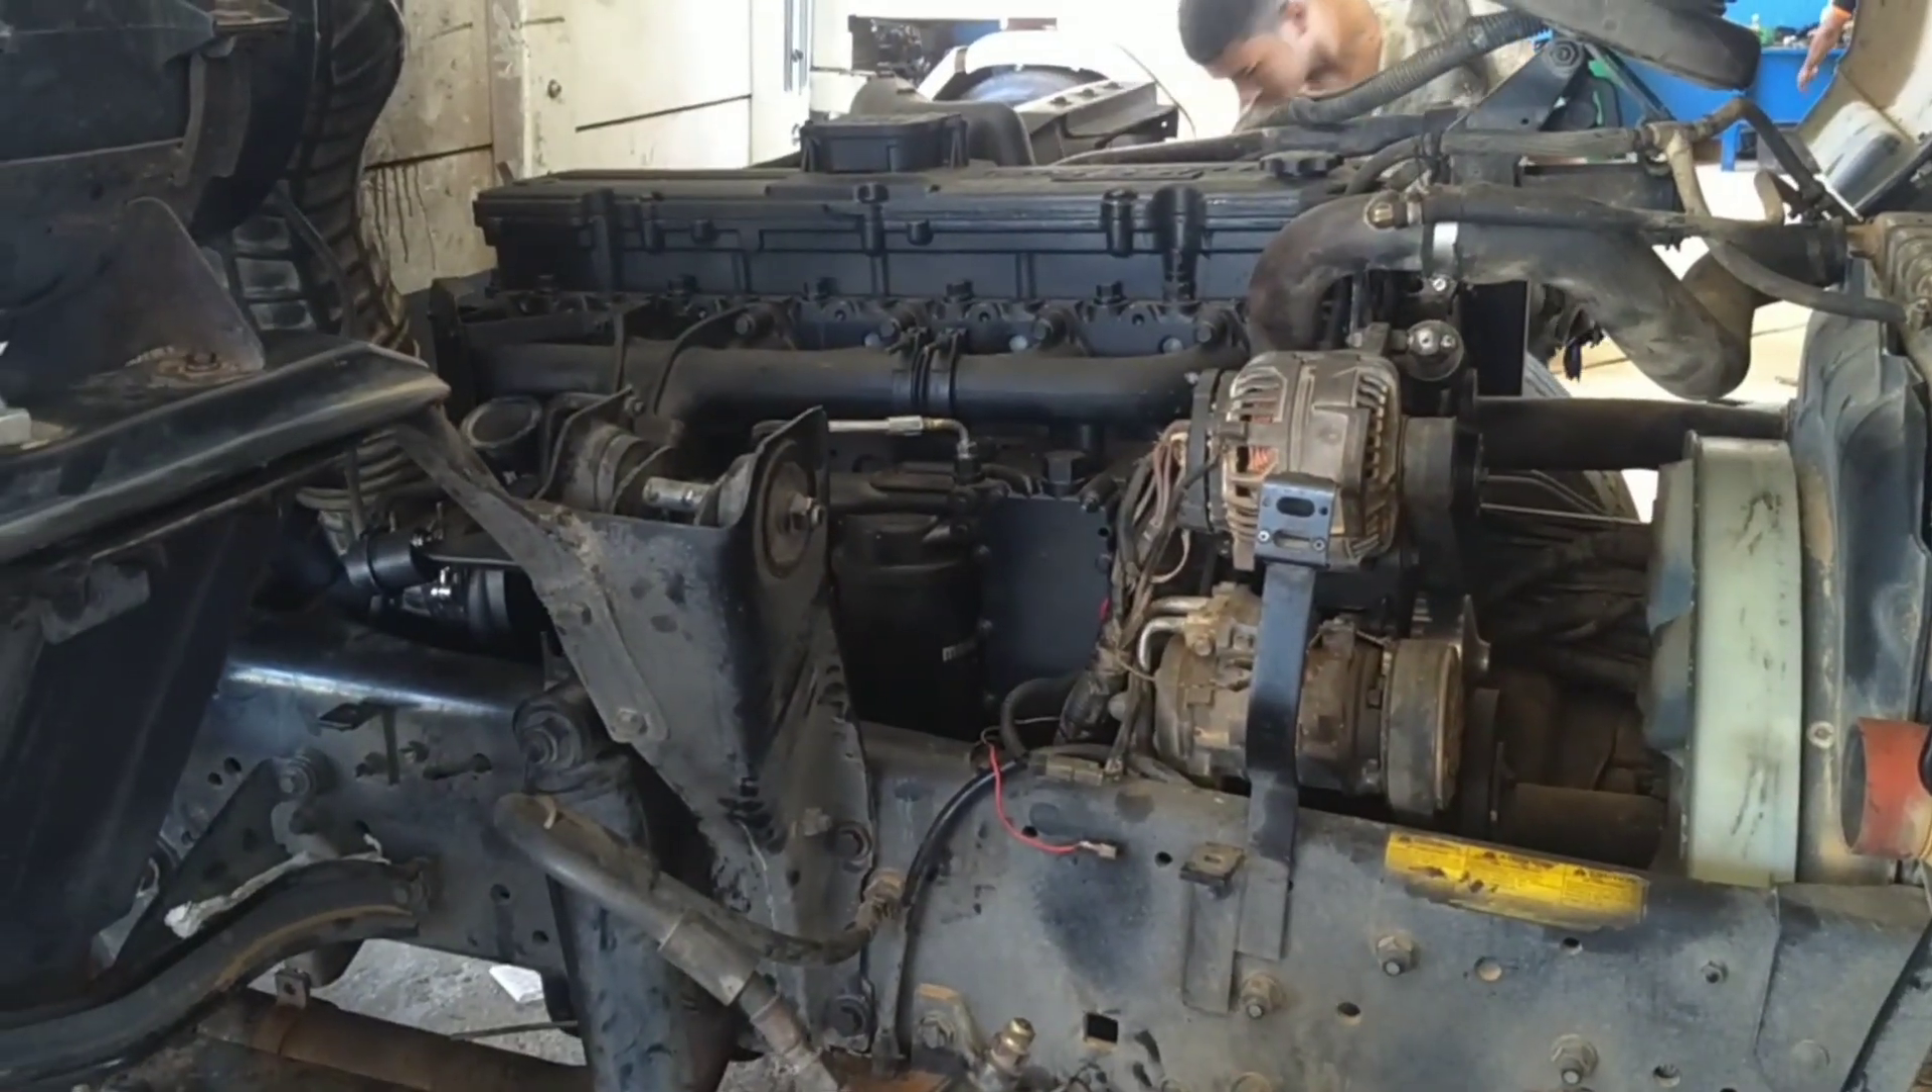É o motor aí, ó. Já no lugar.